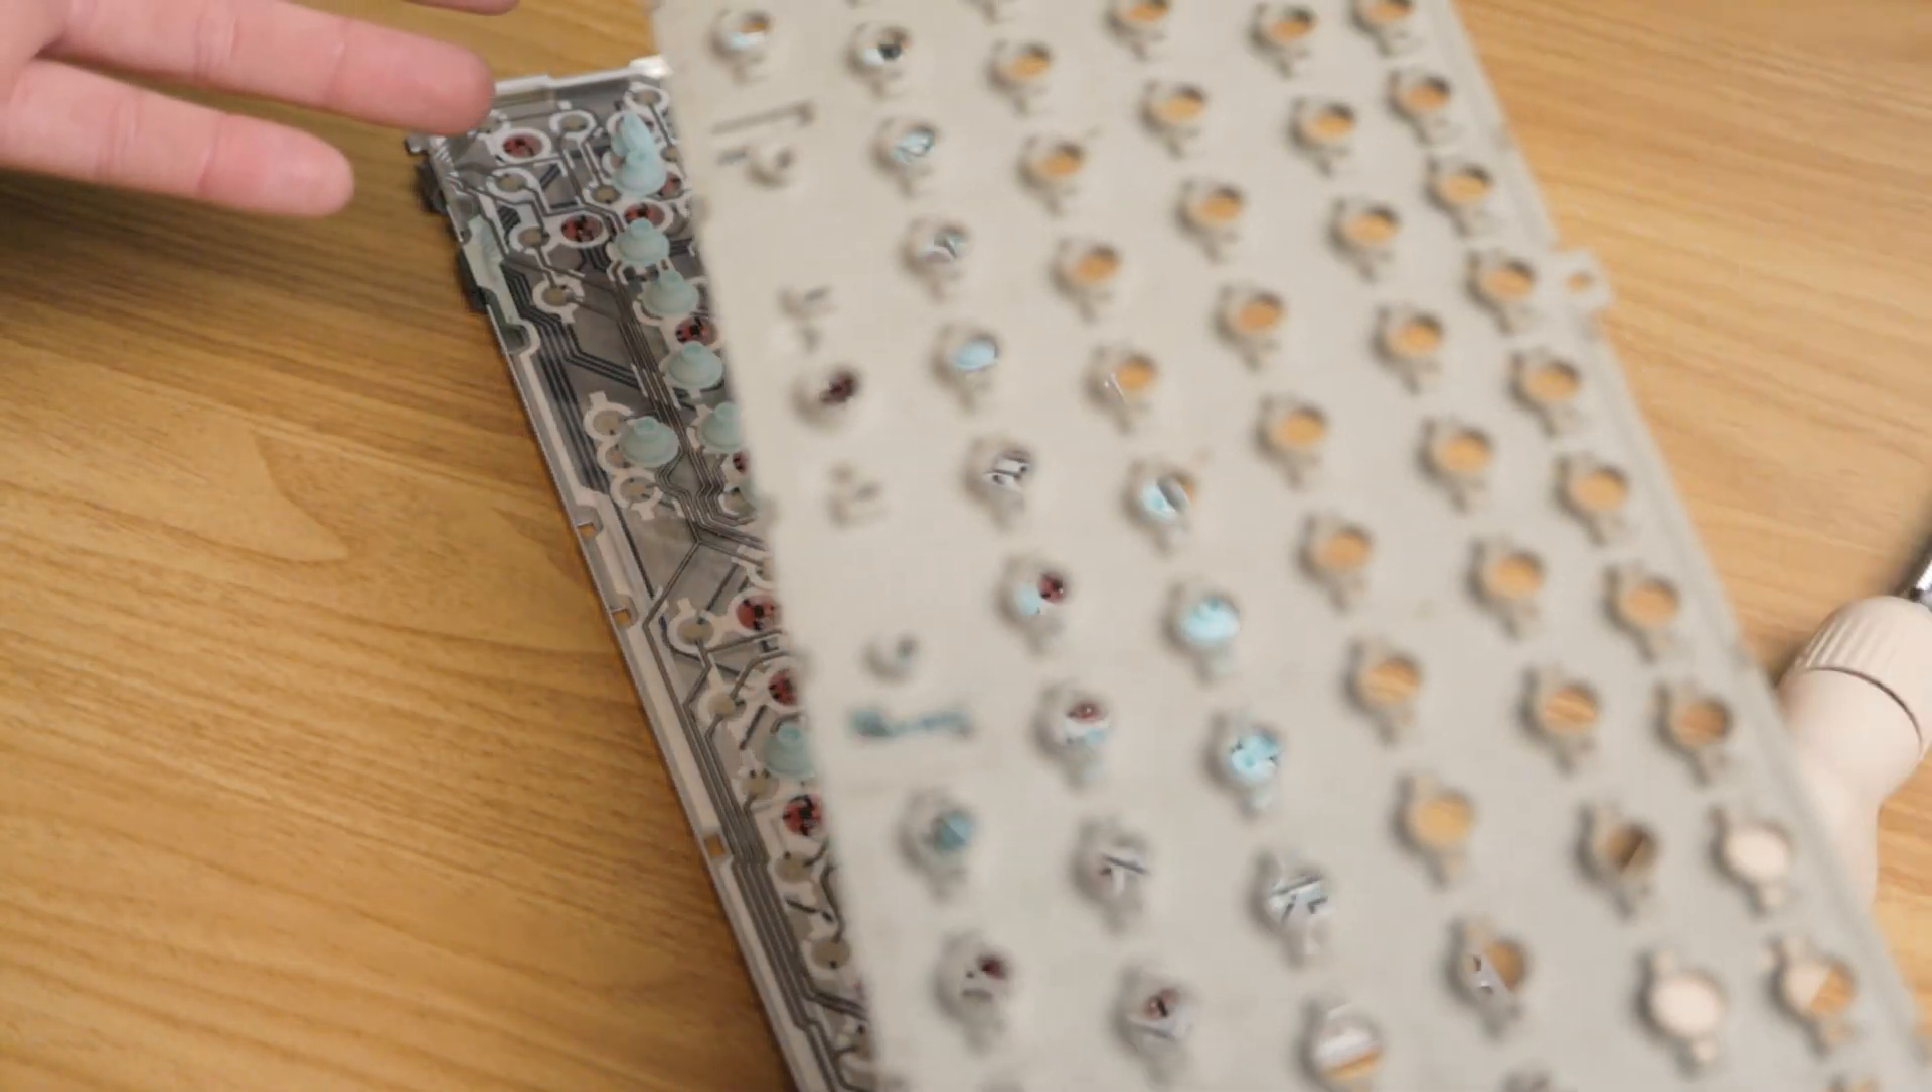I did get that top plastic off, but yeah, basically none of the blue domes are where they're supposed to be. They're not held in place by anything.